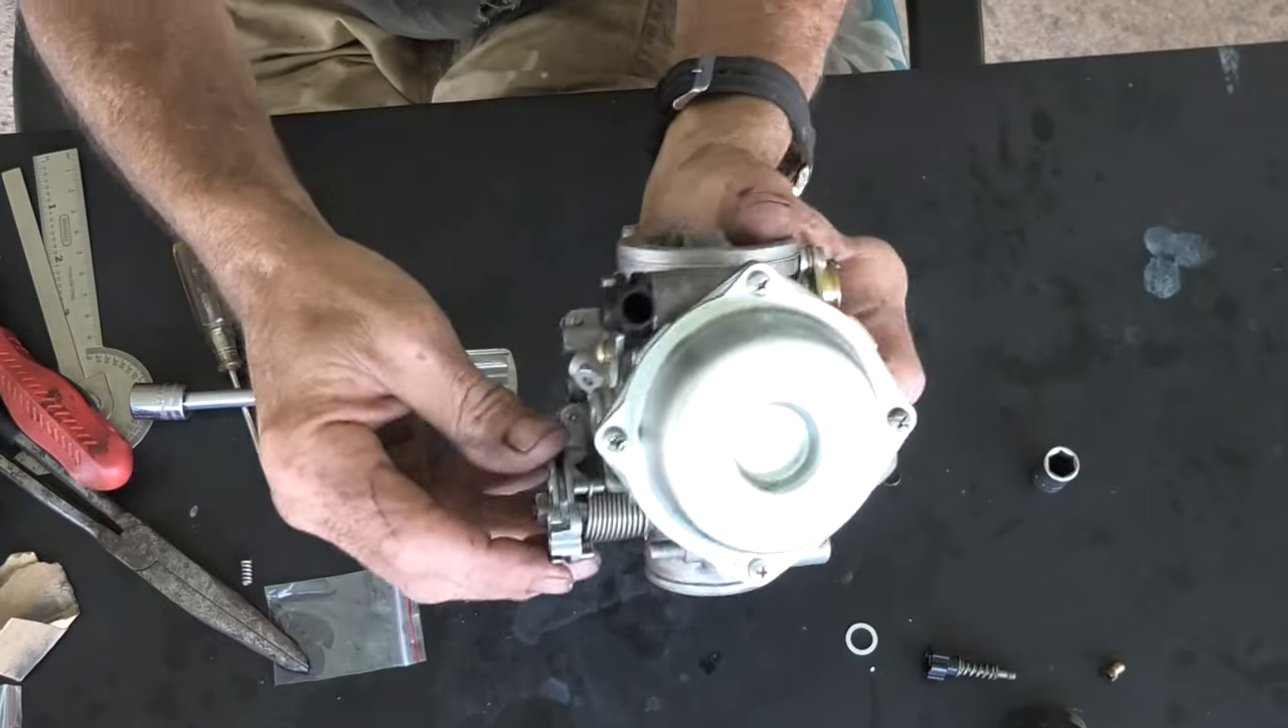Here we get to take and tighten this up the 10 millimeter socket and there is the carburetor assembled.